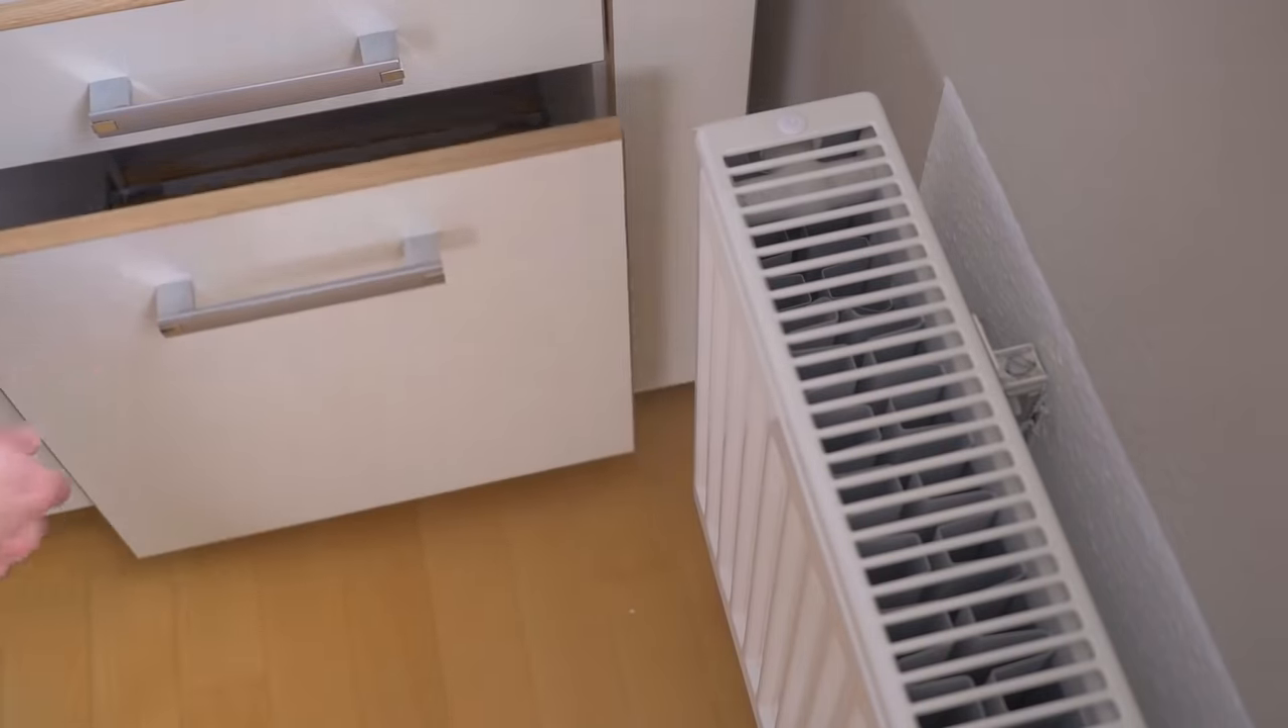The cabinet is in place and fits. The best part has to be that these drawers actually clear the heater.